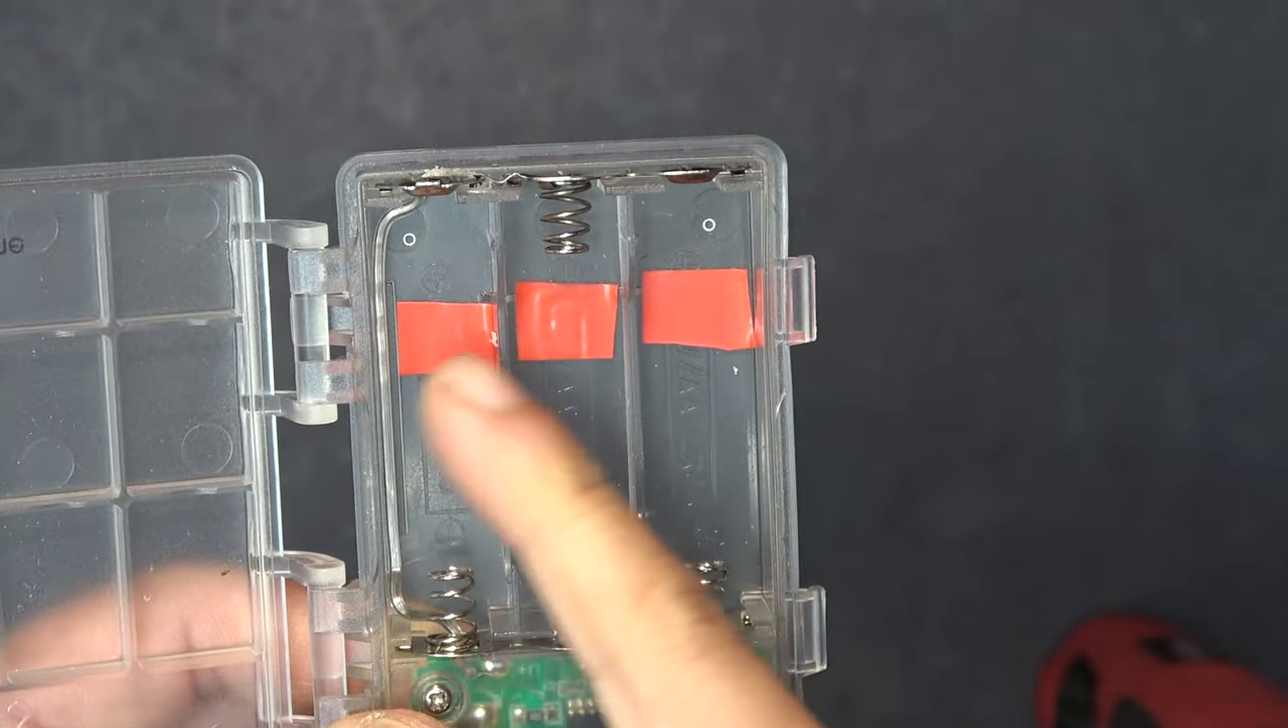That's why I put red tapes on the top part of the case to make sure that it's the positive terminal it's on the top.